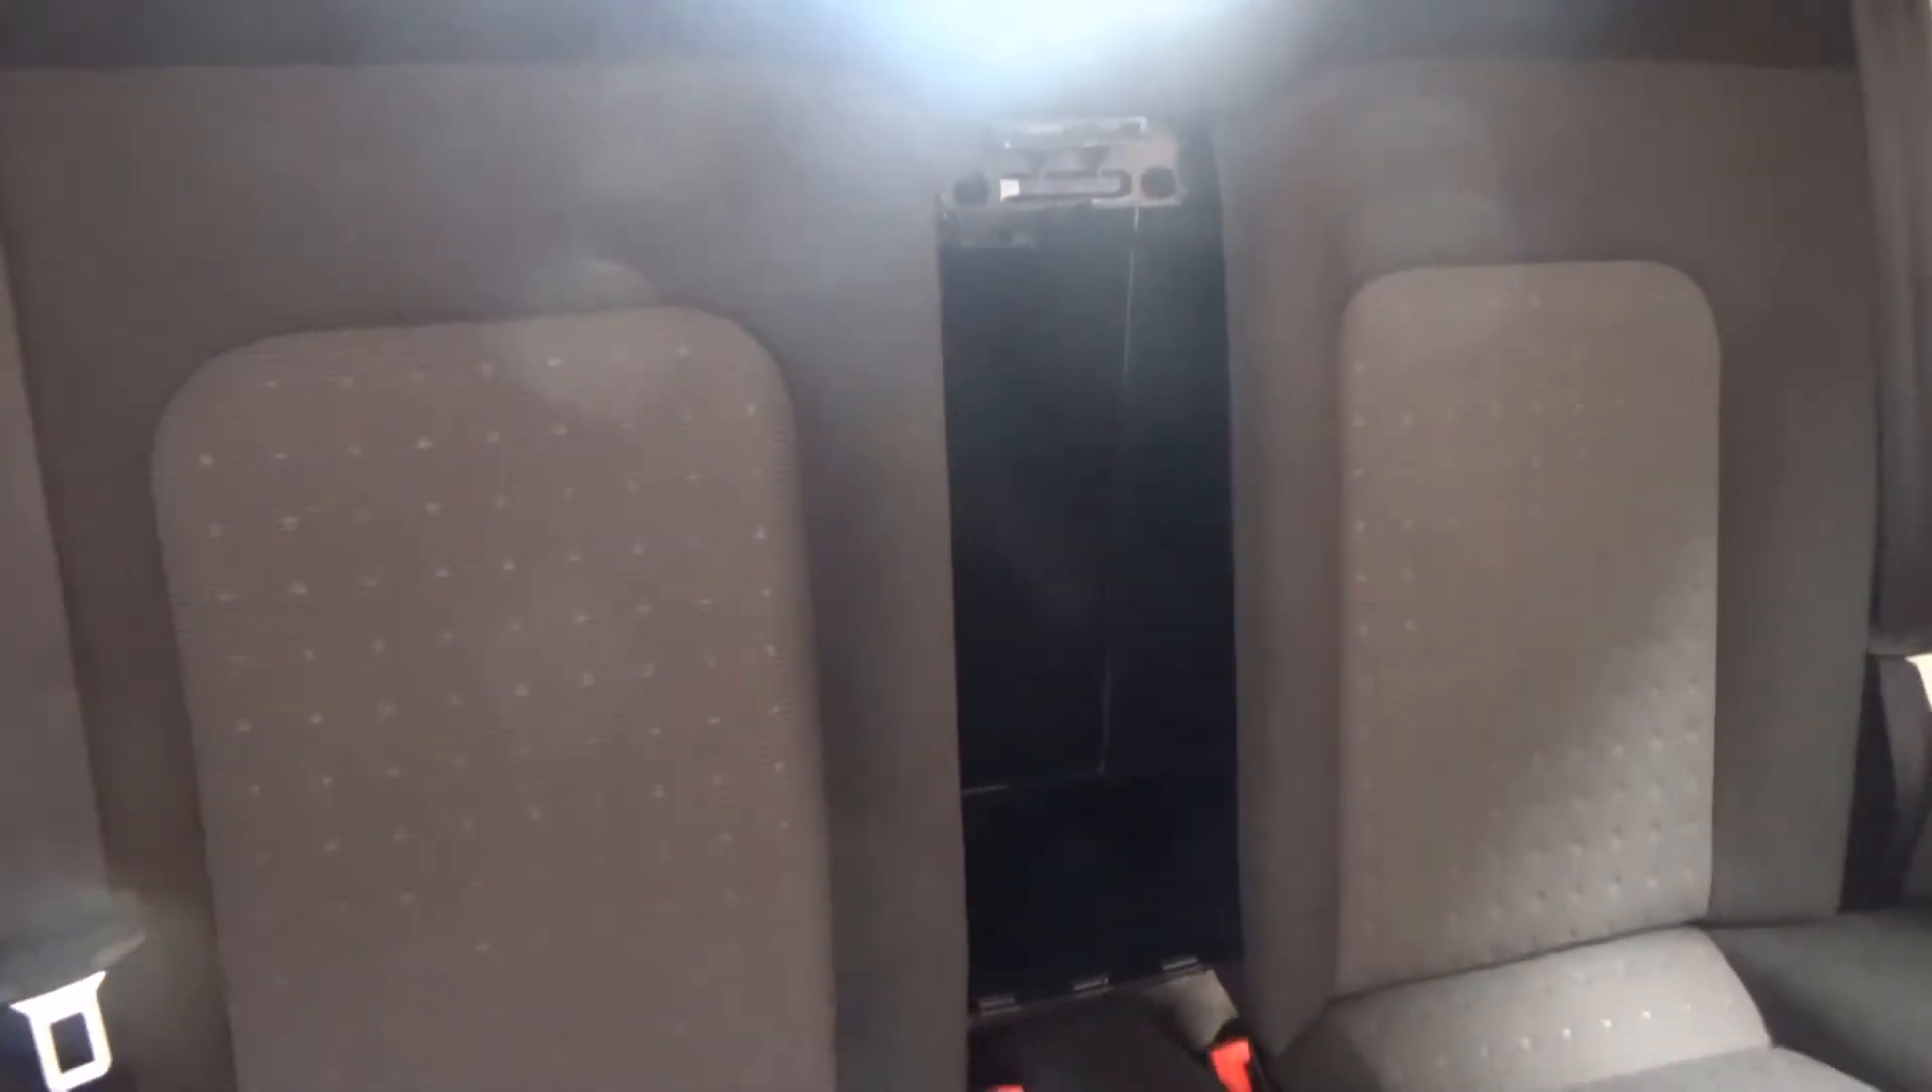Solo nos queda ahora ya el reposabrazos trasero.